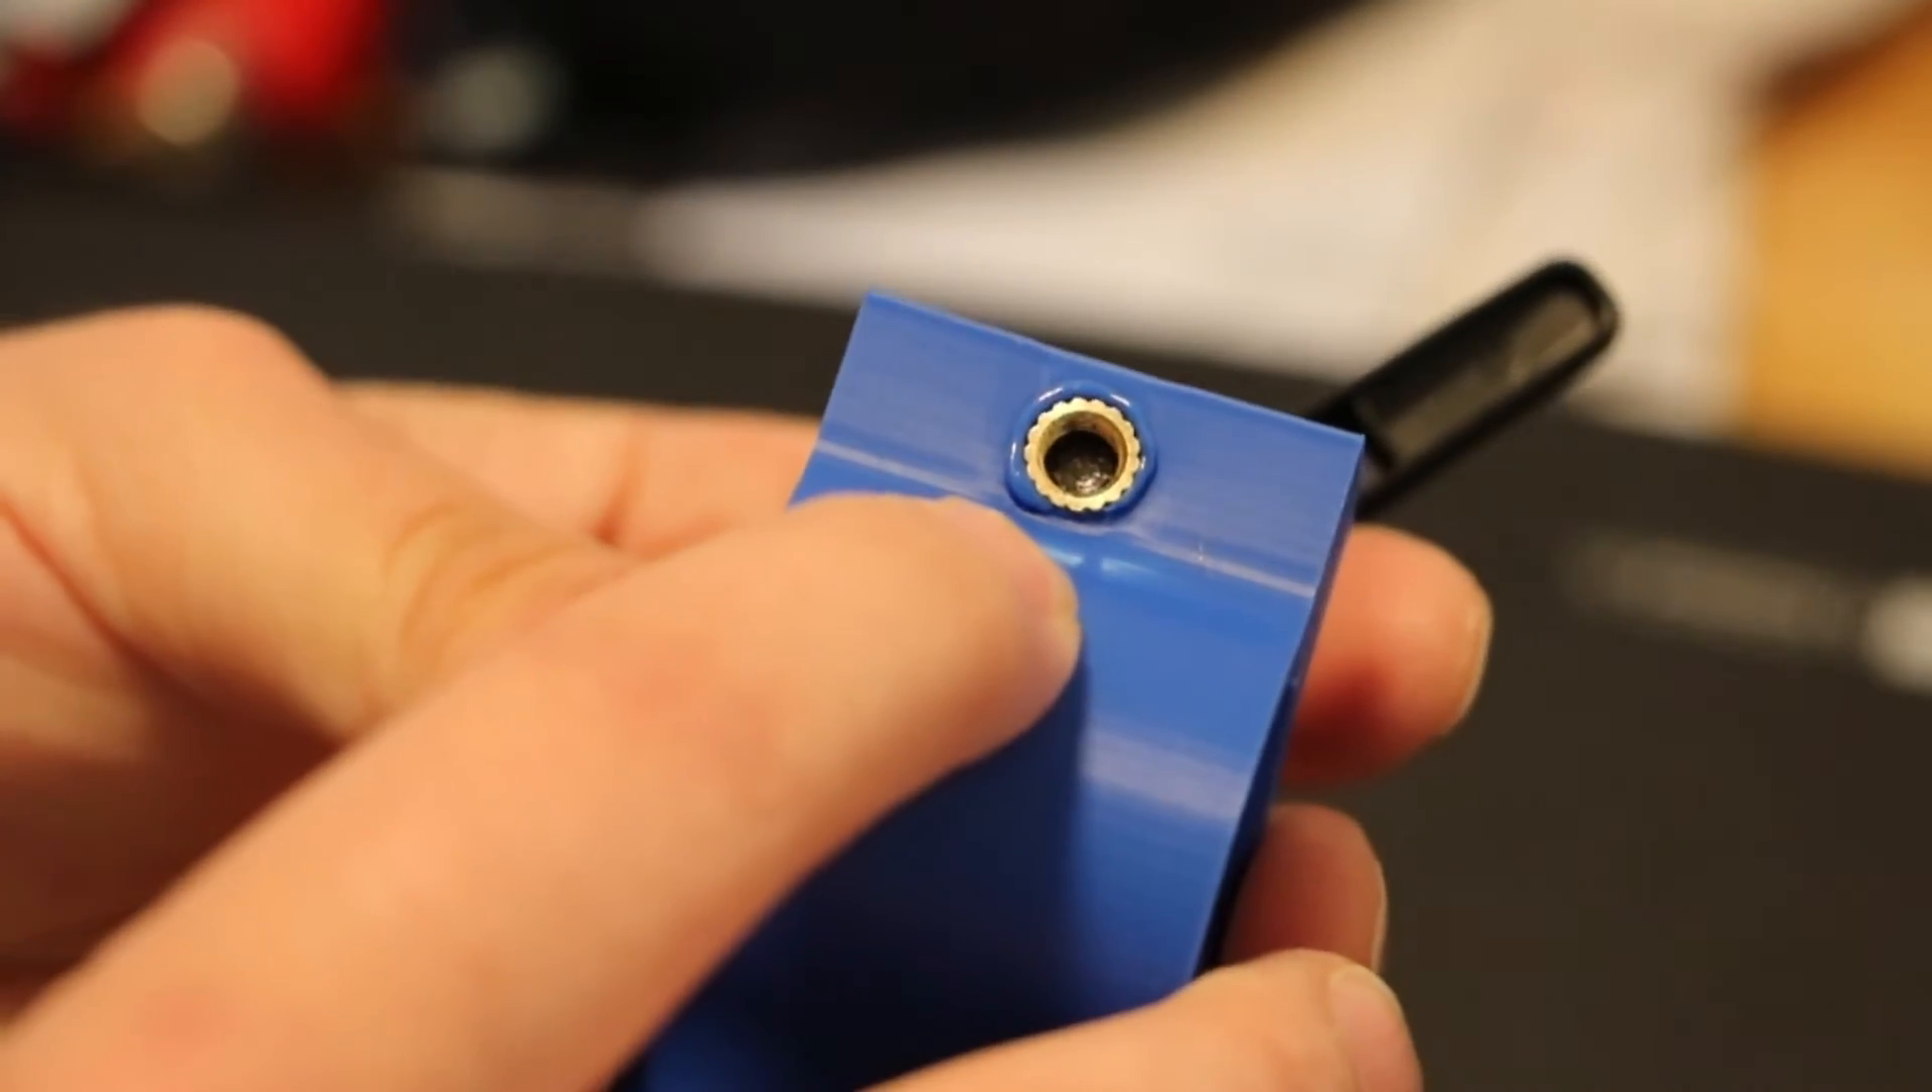So as you can see here I did I went through and added in the threaded insert.